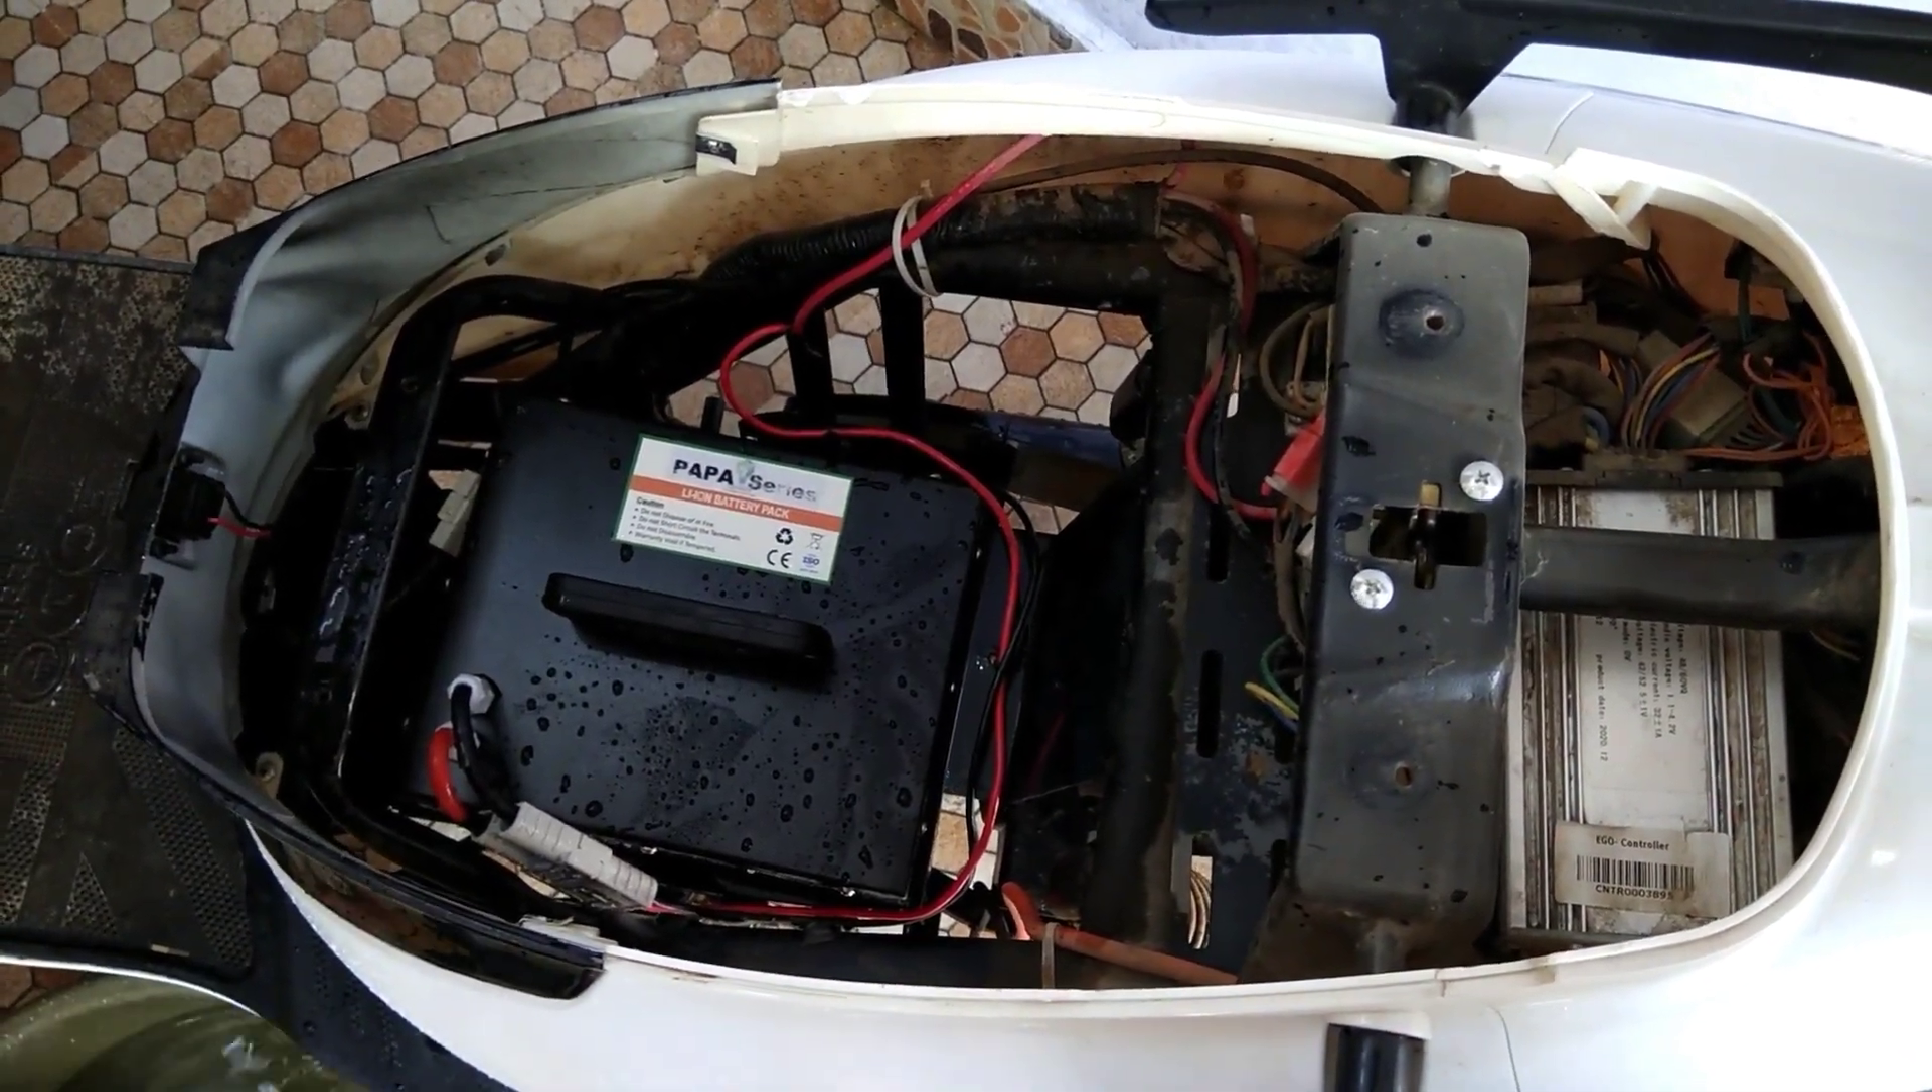यह हमने बैटरी को बापस लगा दिया है सारी टेस्ट करने के बाद।